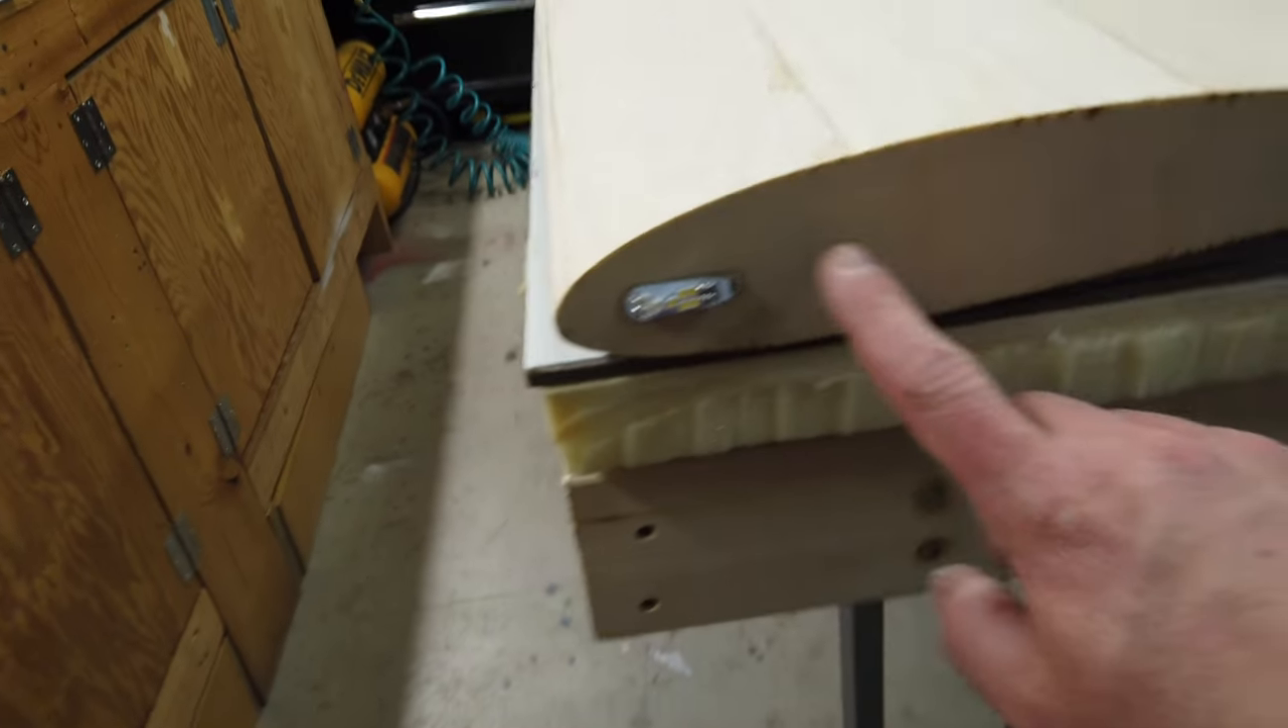So this is the left wing, guys, that we sheeted first.